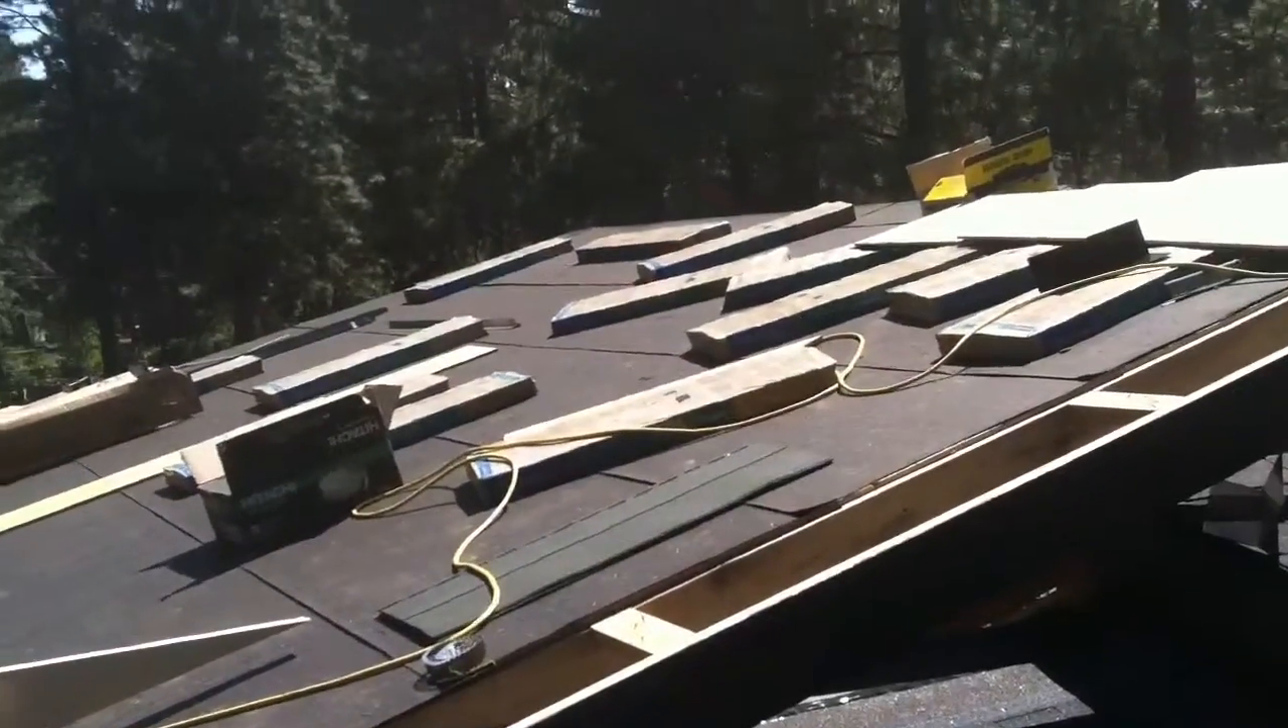We've got the rest of the roof dried in and the roofing stacked.